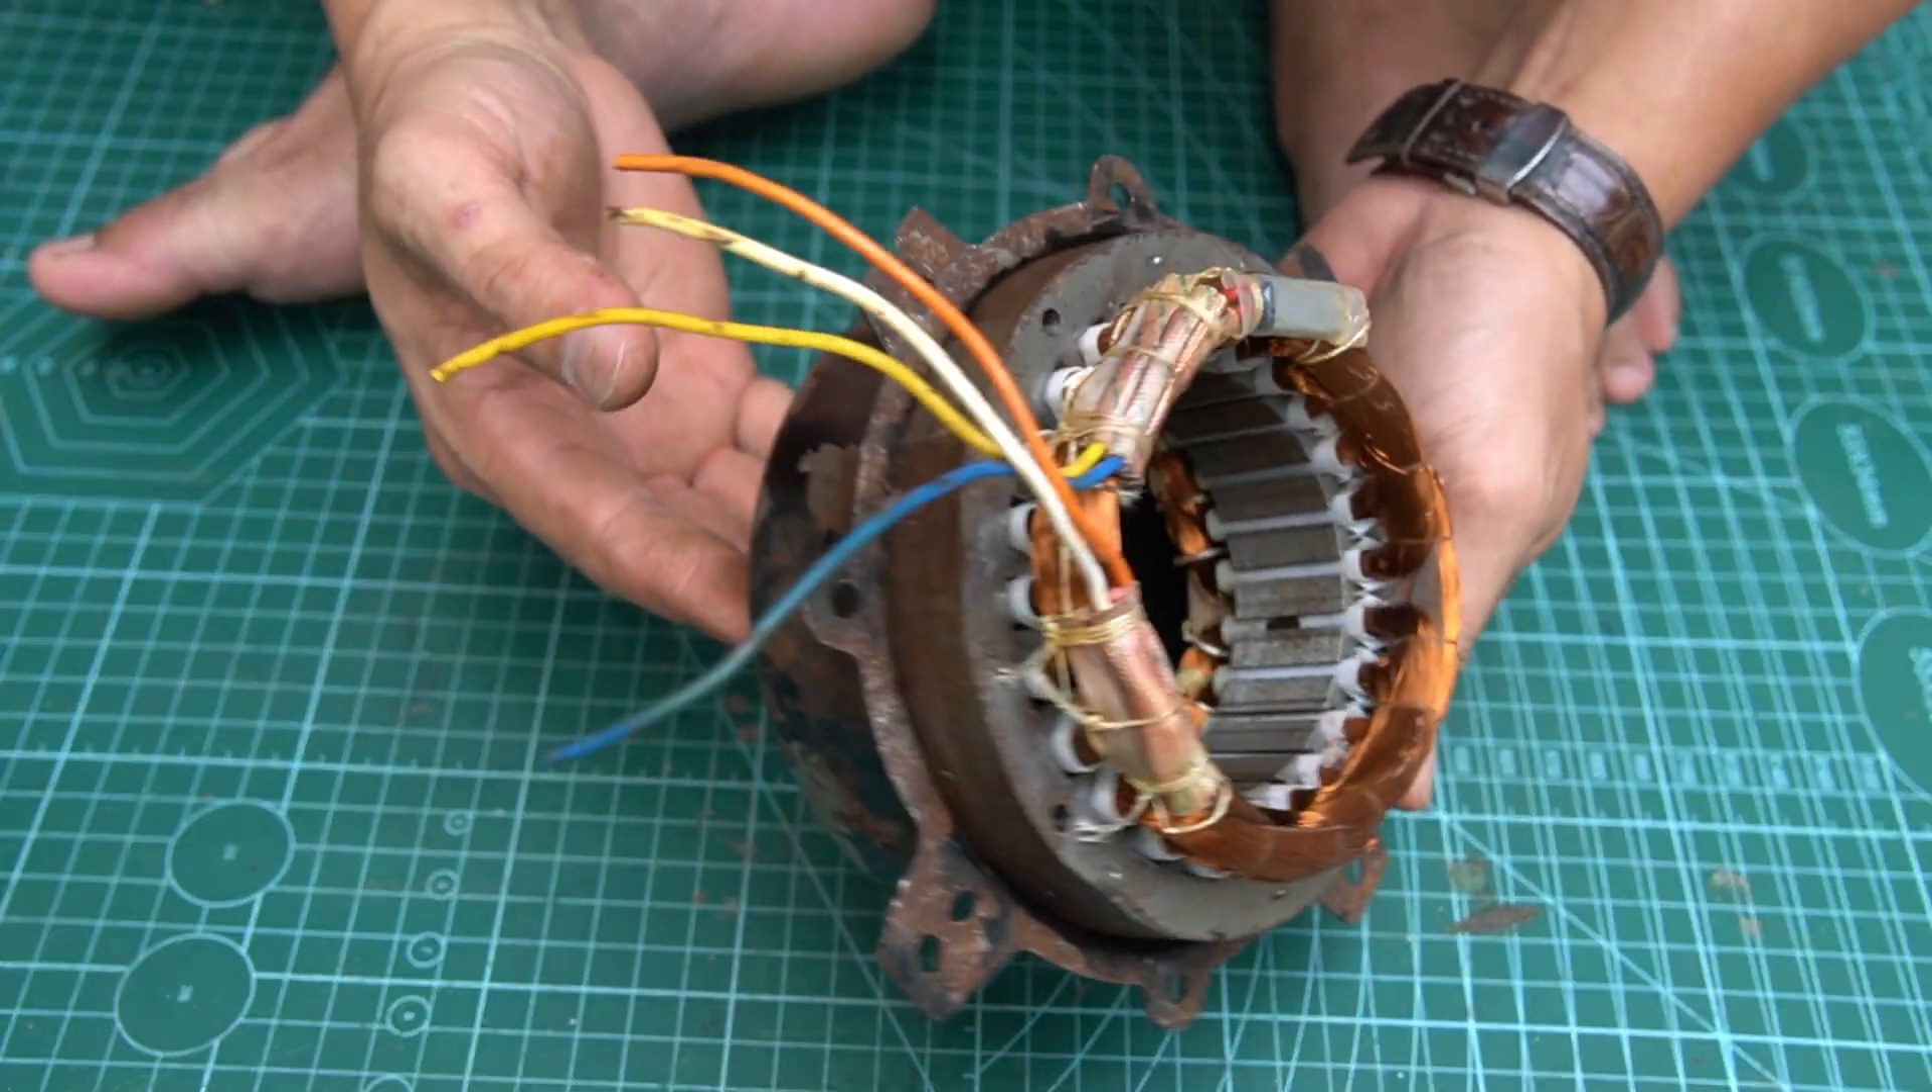Now only the outer casing and the stator coil inside are left.